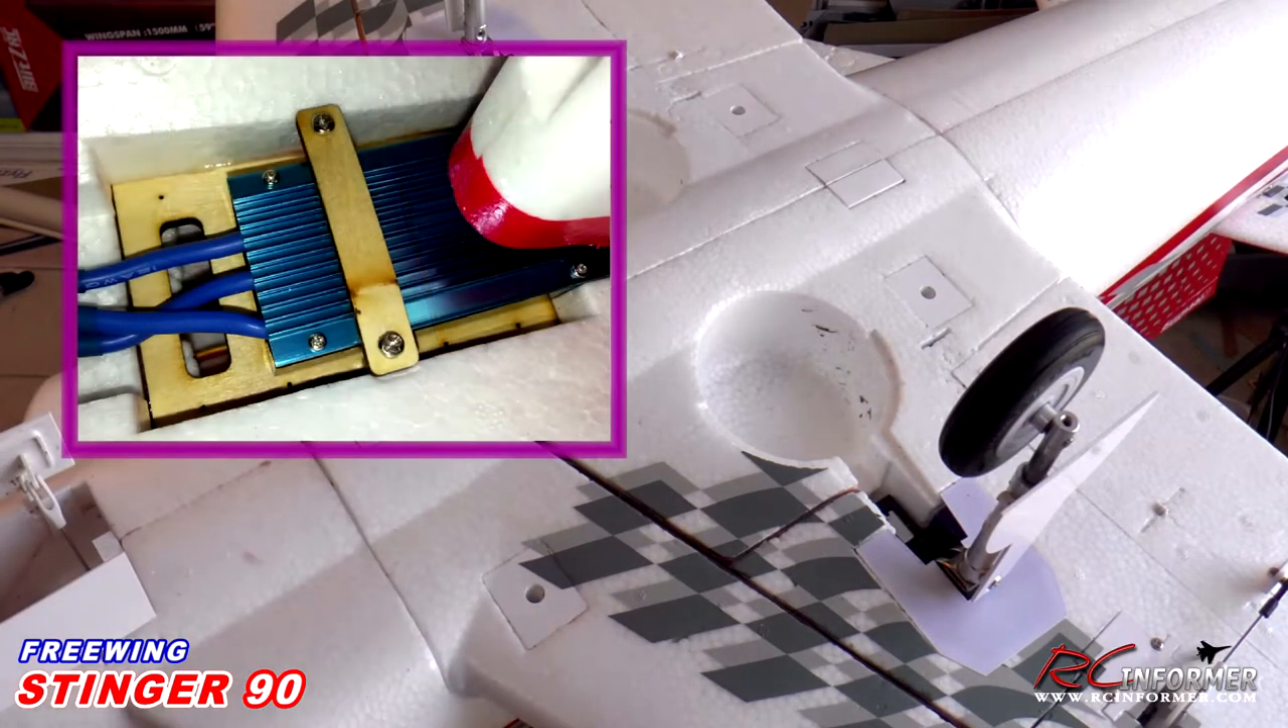The ESC is held in by a plank of wood with two self-tapping screws that tap into wood as you can see here.